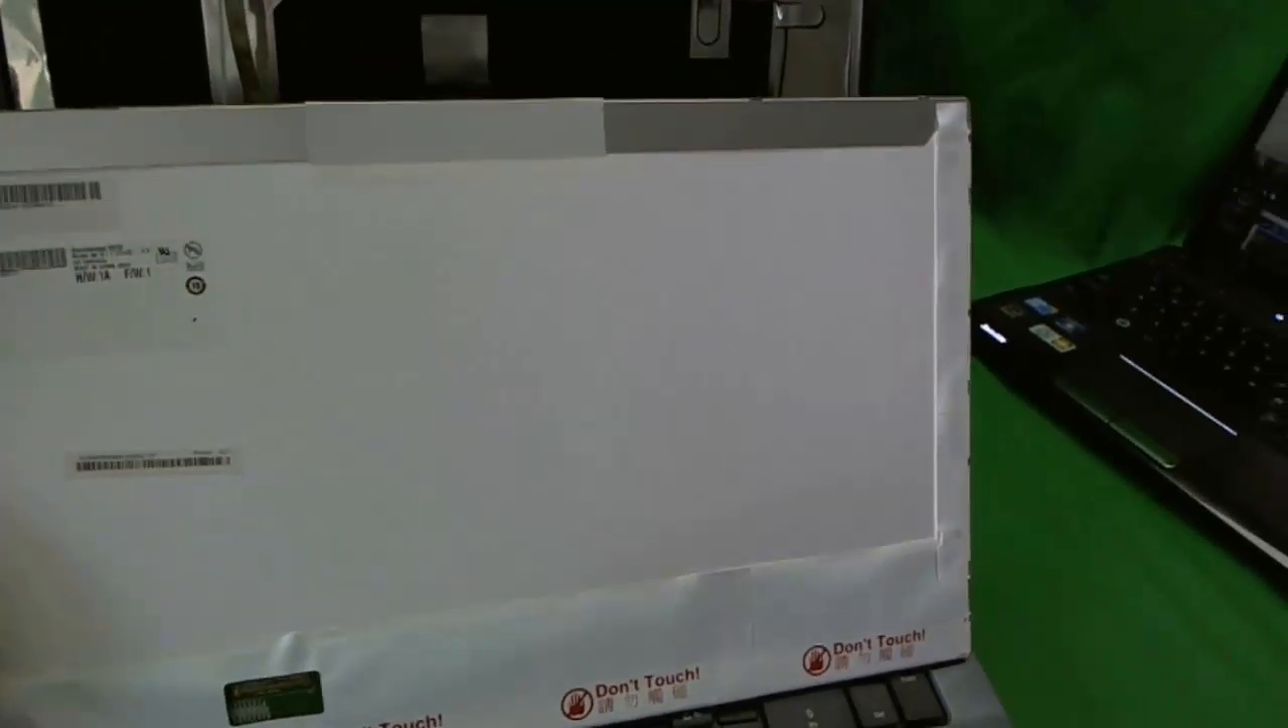So we have the screen out.